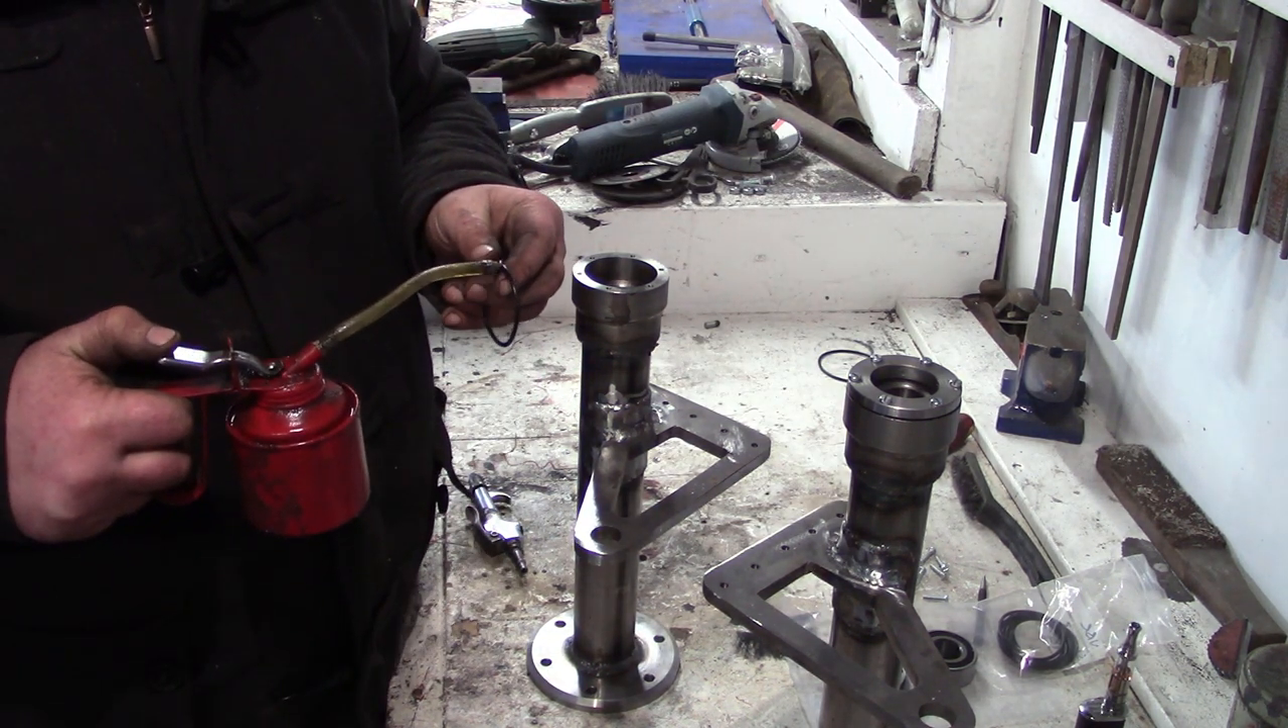Here we have the finished finished axle tubes one of them's got the bearing installed already you see on the right hand side with the screws in.